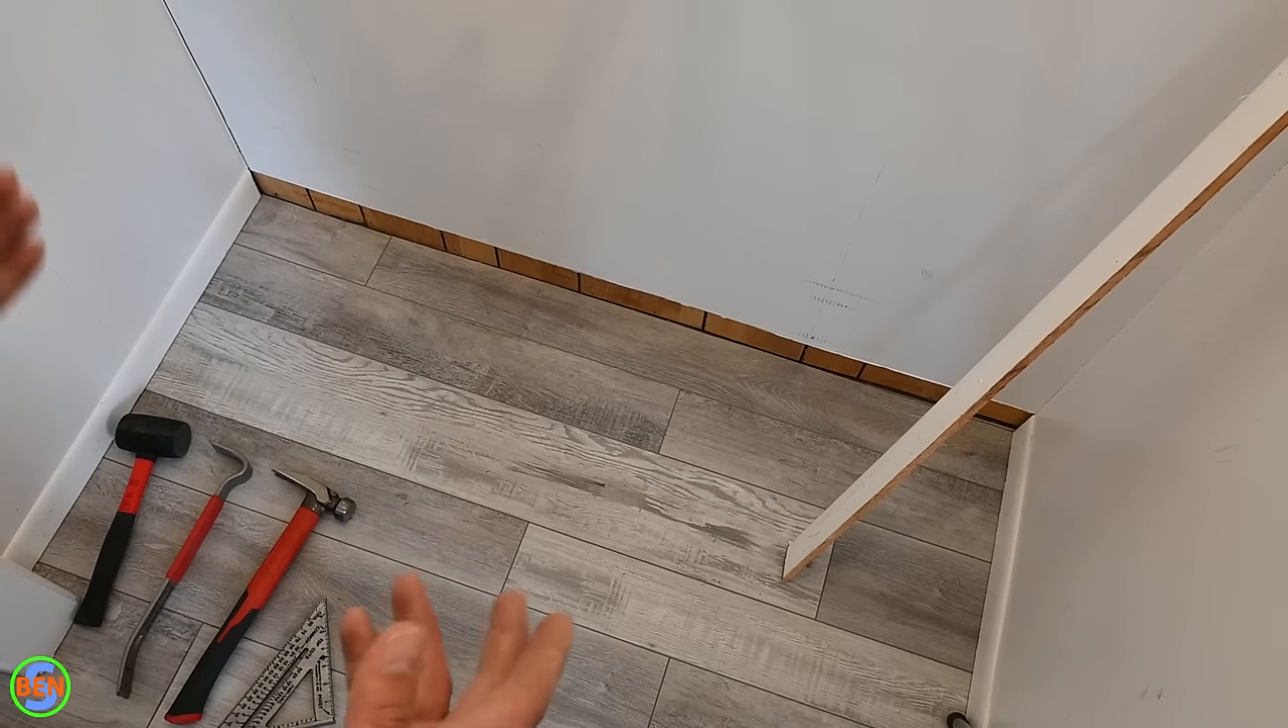You can see we've got this last piece of baseboard here to put back in.